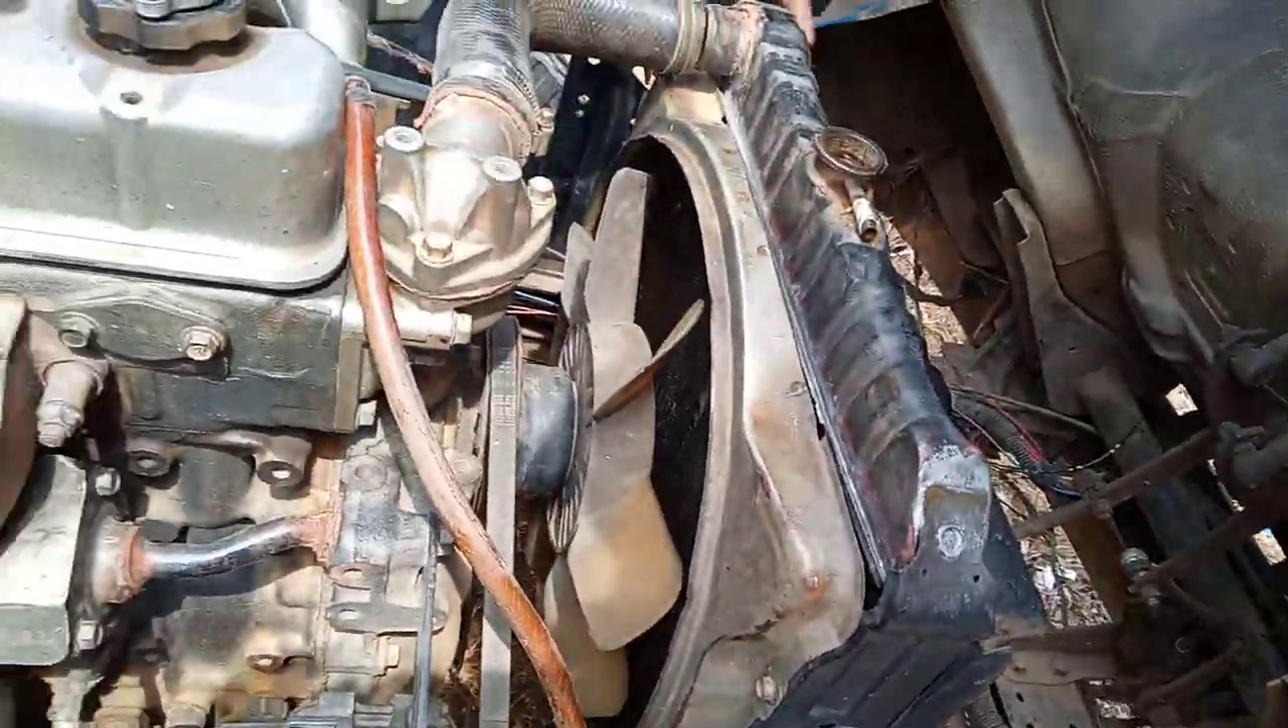Oke teman-teman ini radiator sudah kita pasang ke mobilnya.